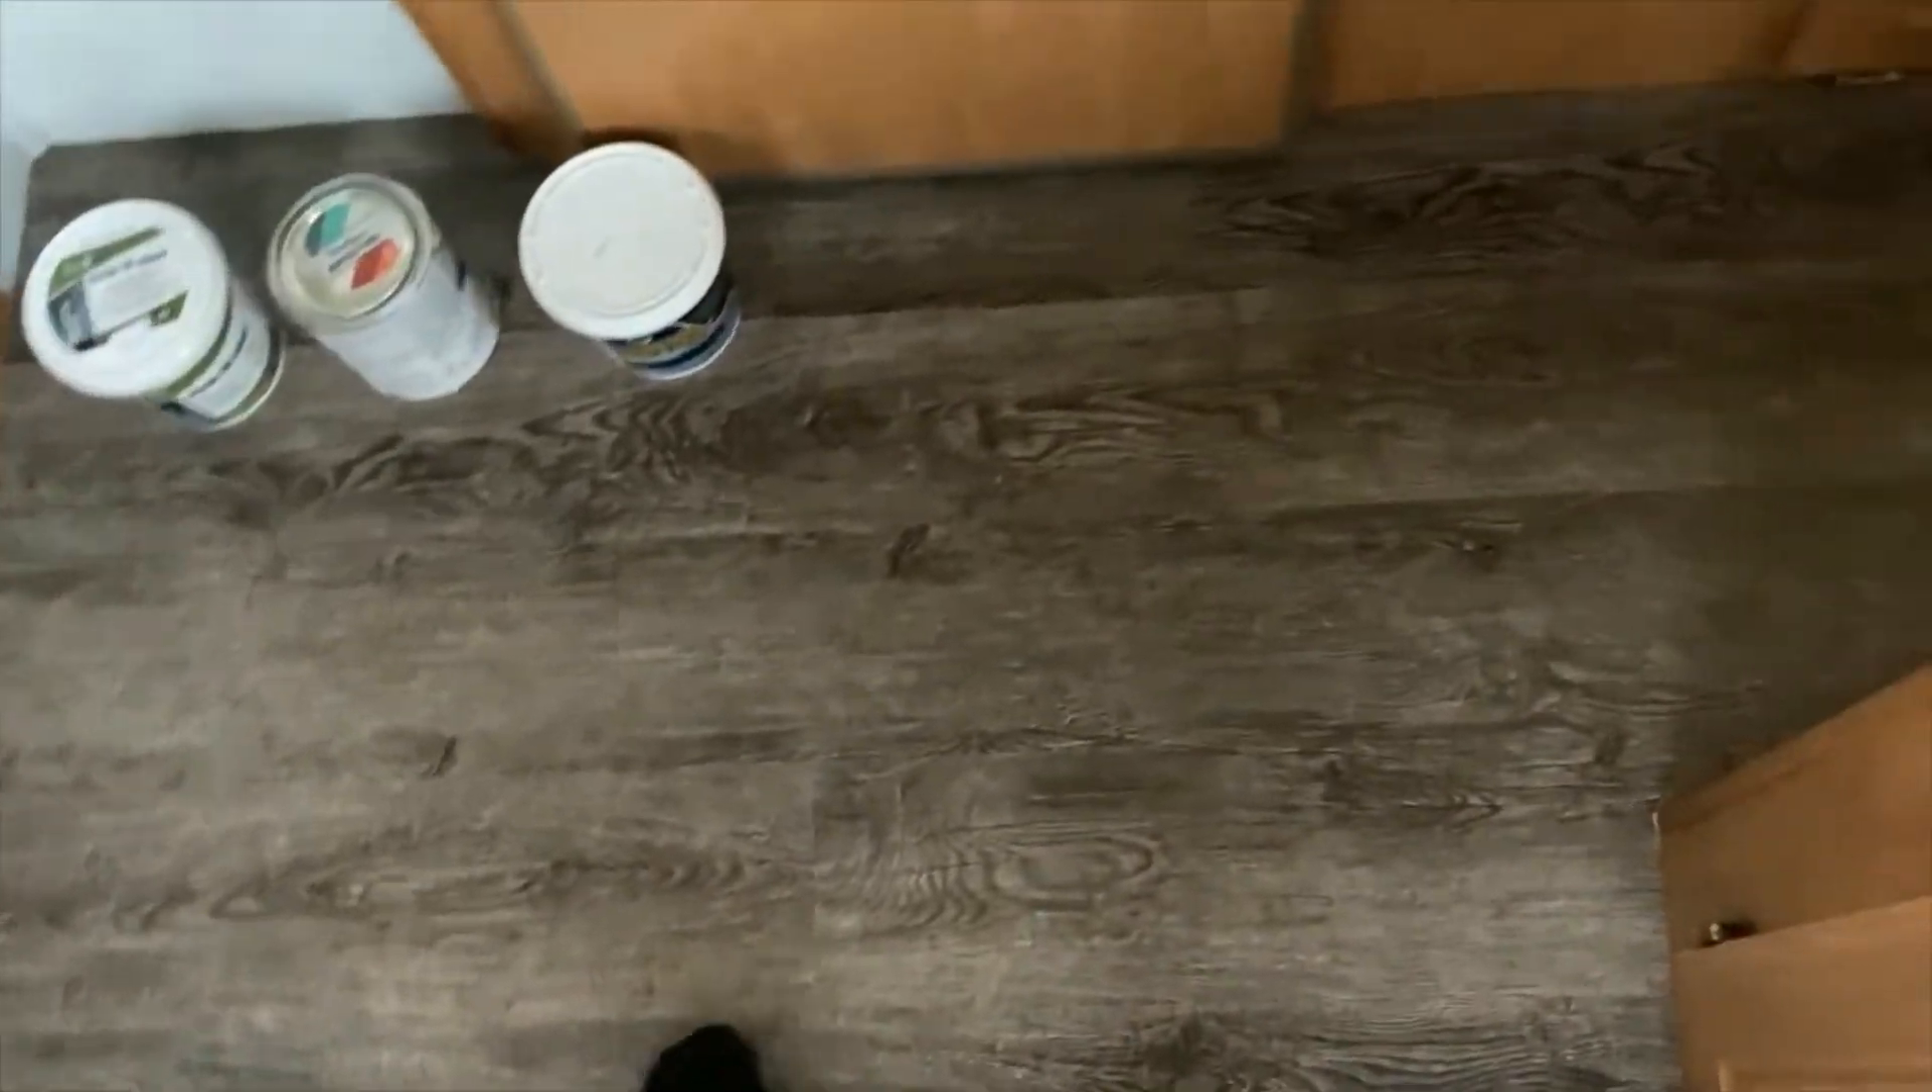Flooring is basically complete at this point.